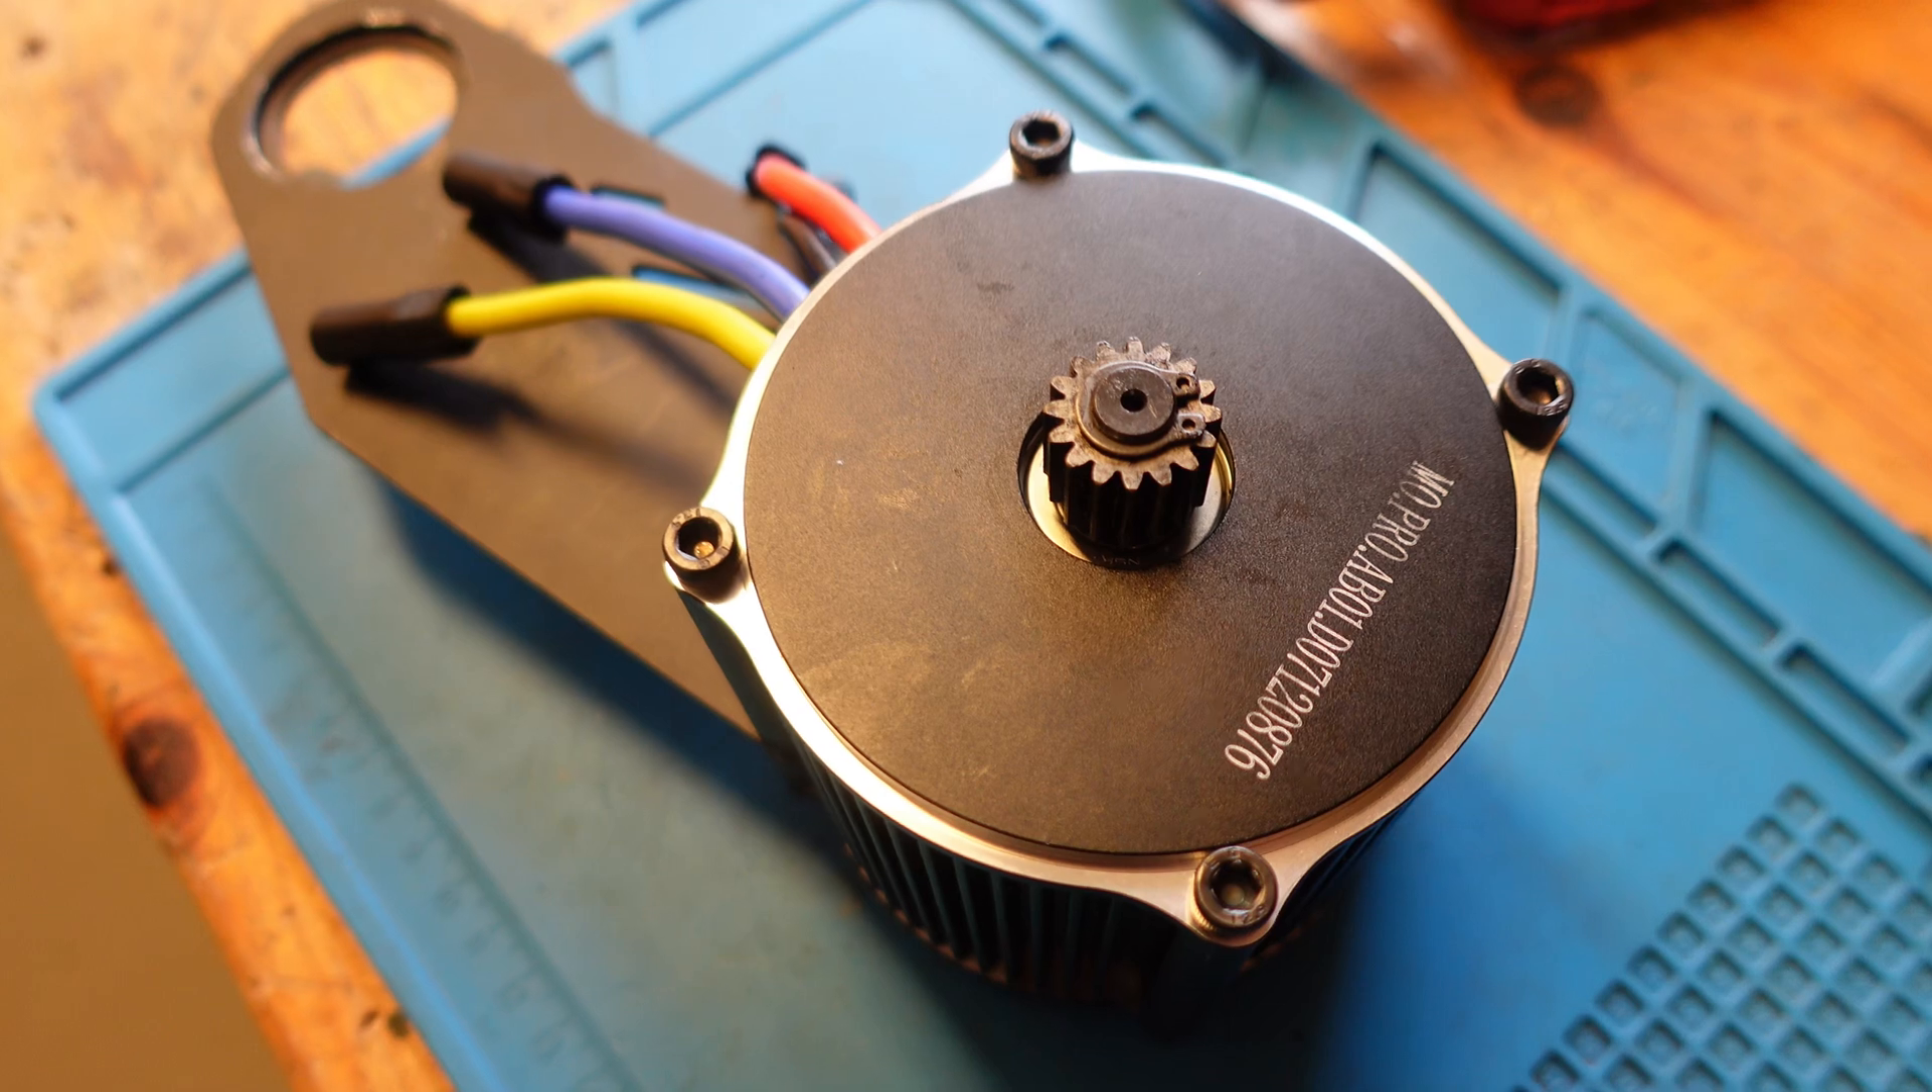You can see, I put the sprocket back in place on the new motor car.